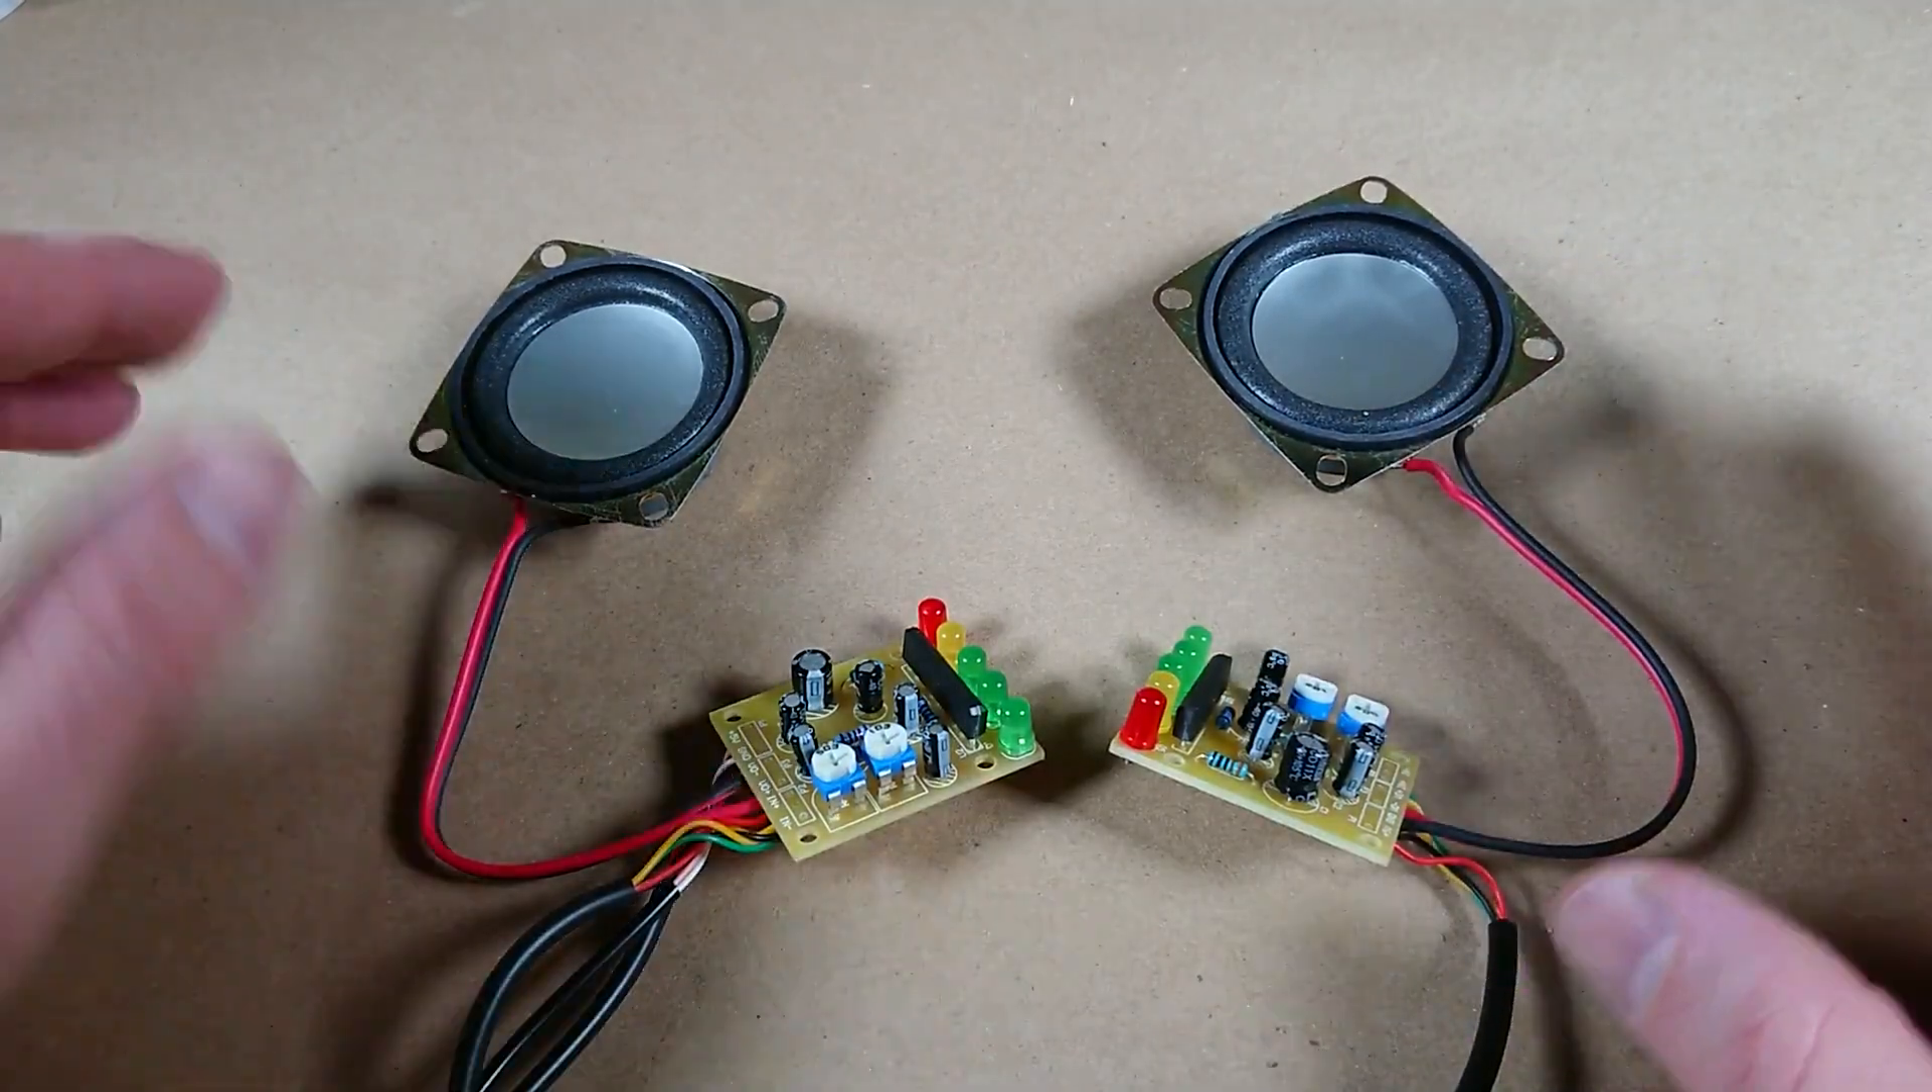Got the speakers connected to the circuit boards, got all the components on the PCBs, all the wires, plugs, all of this is done.